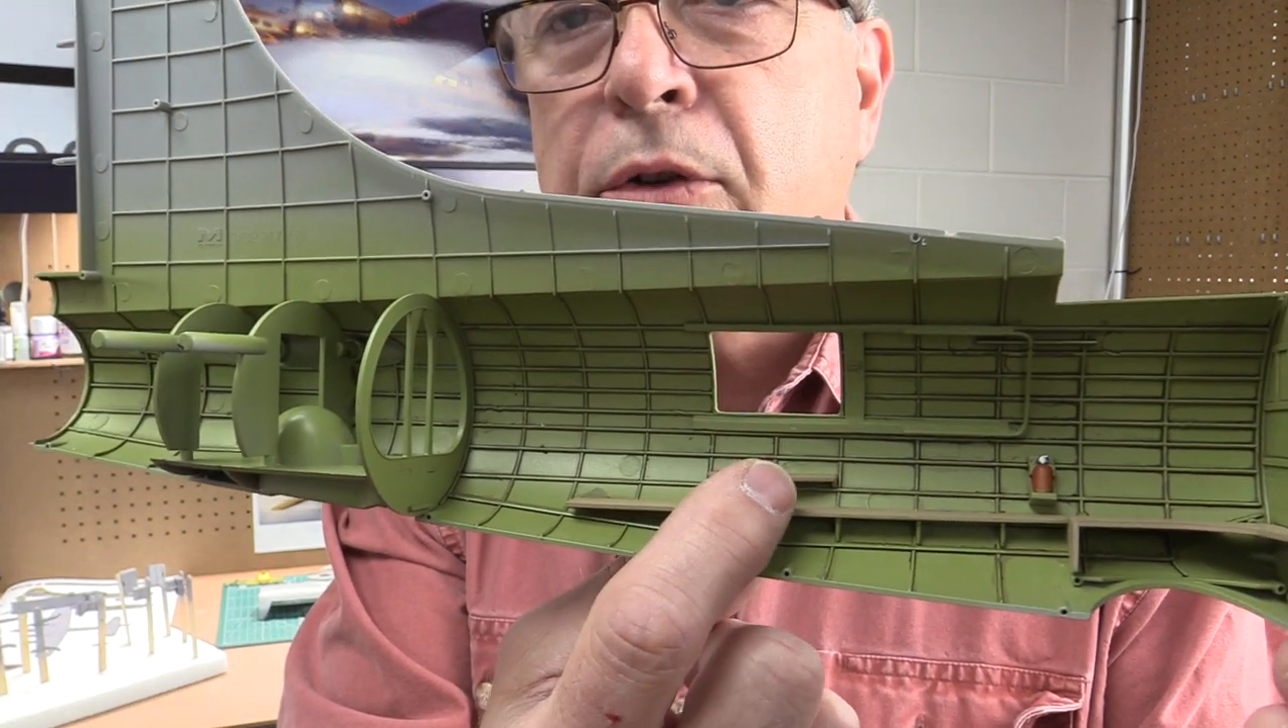But what I haven't done yet in this section is the waist gunners, their 50 caliber machine gun and the ammunition boxes that go on the wall.